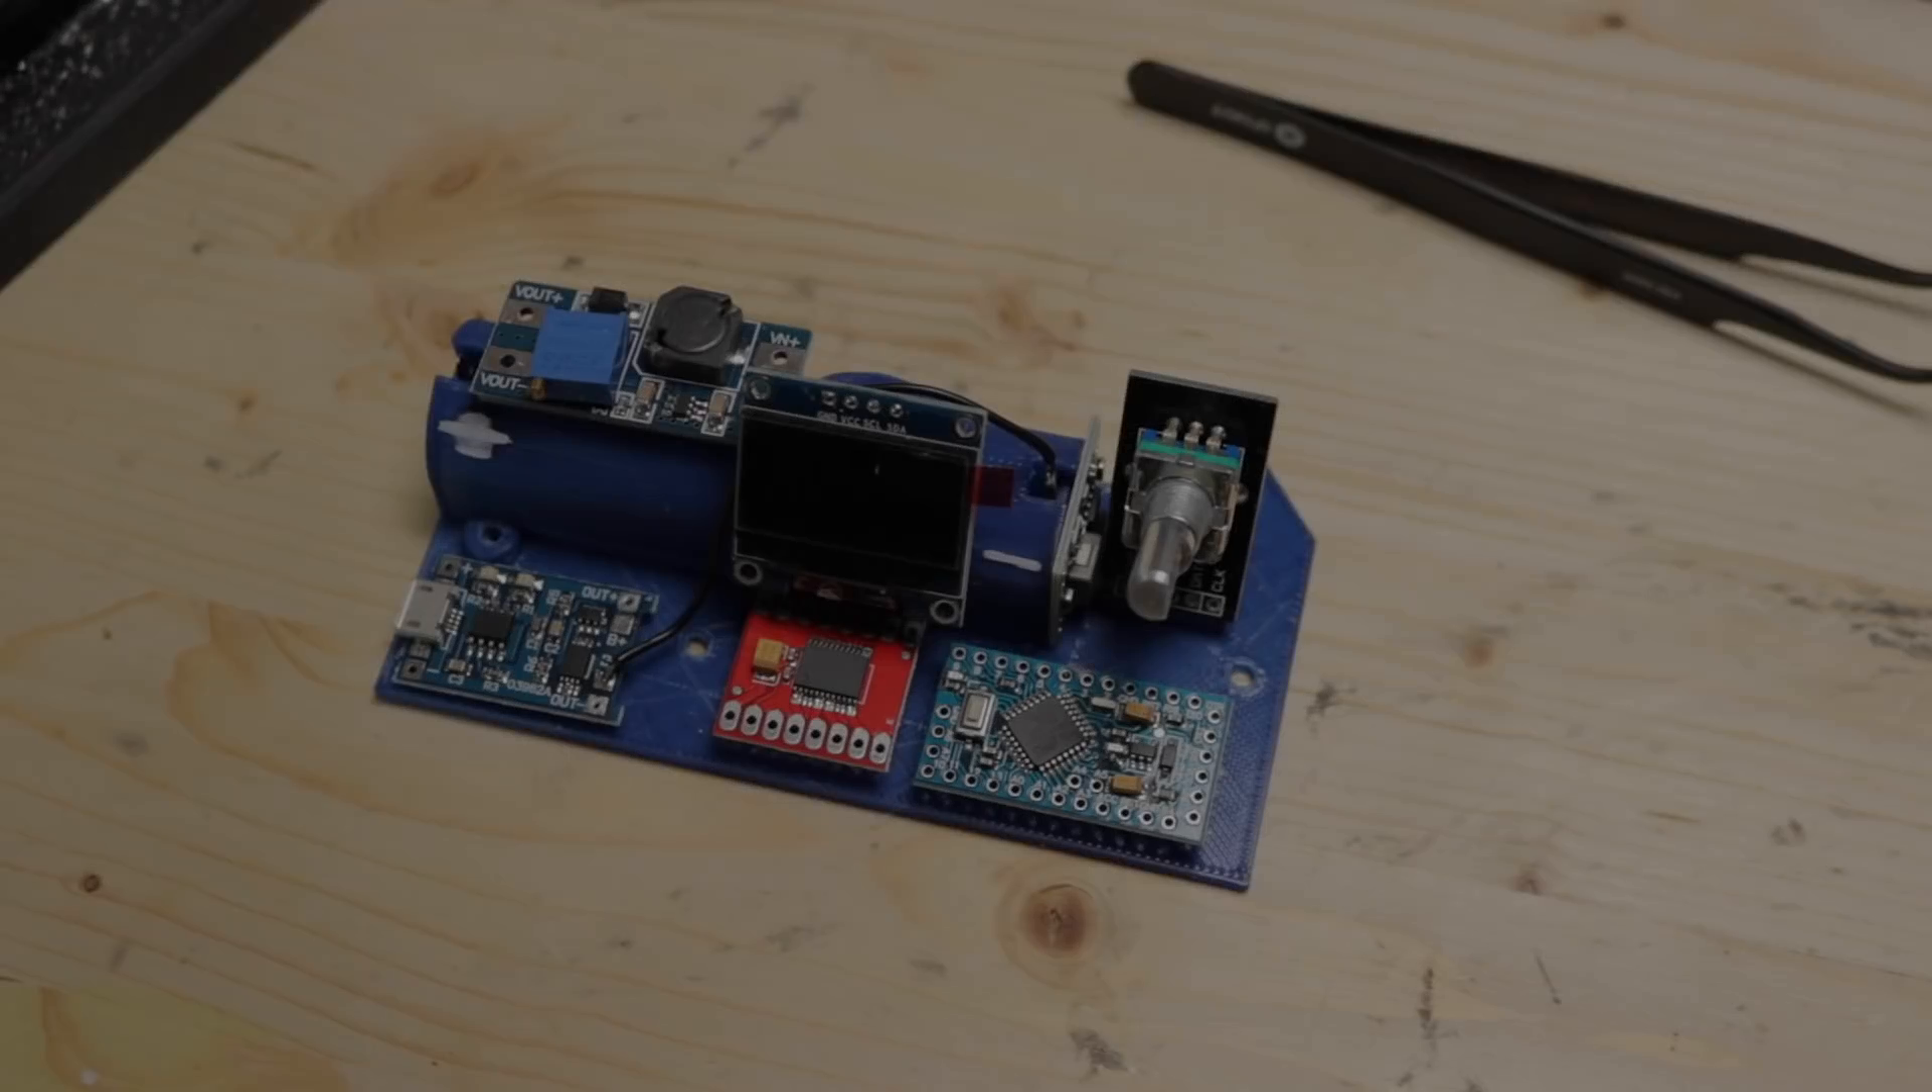But unfortunately I lost an entire 64GB SD card full of footage, and that's why I have to jump right to the point where this part was already printed and had the components glued in place.